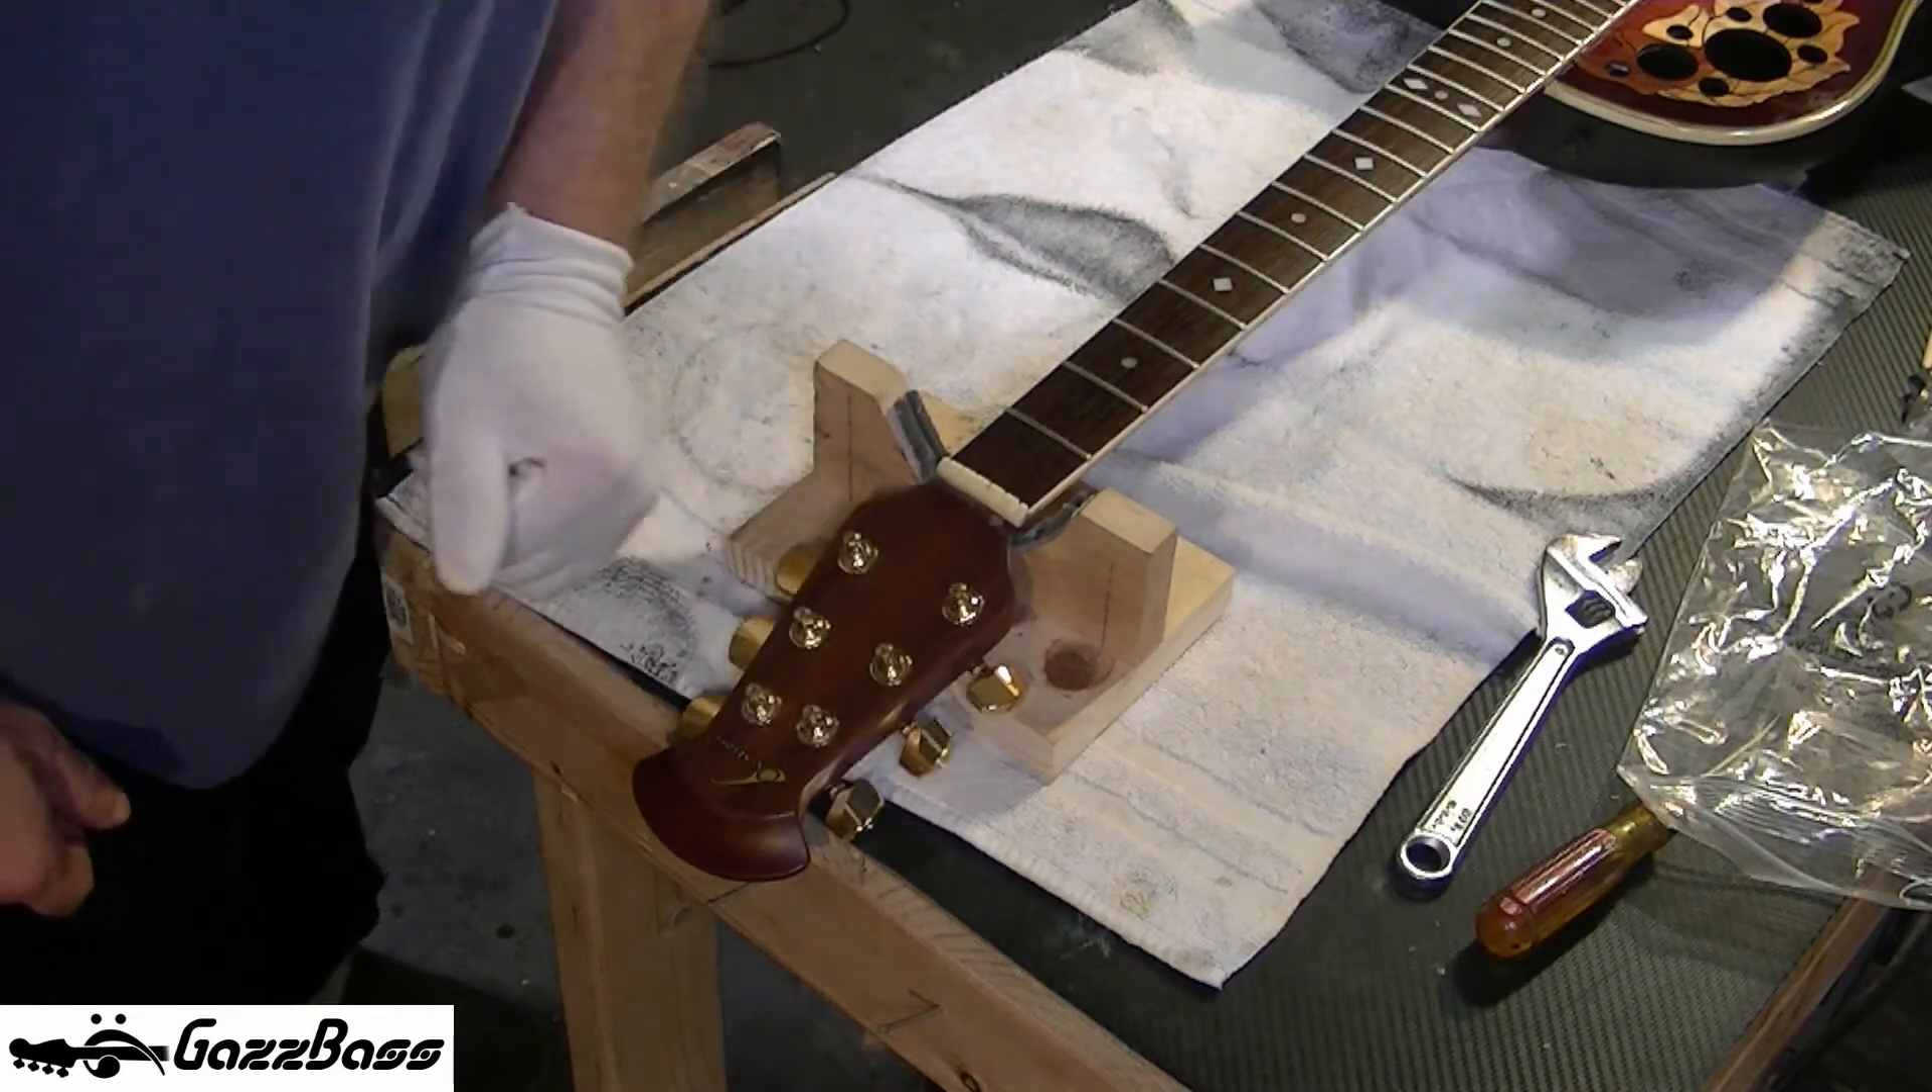Okay, tuners are all nicely in.